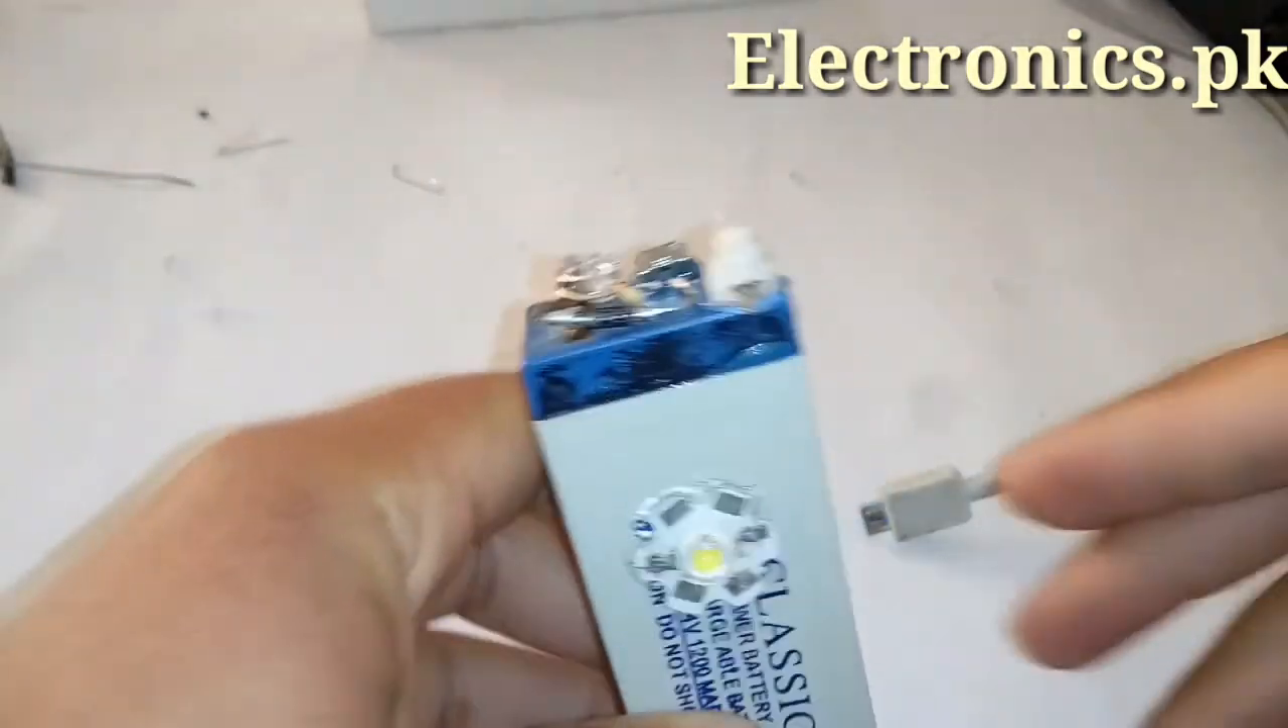یہاں پر ایک ایل ایڈی لگا دی۔